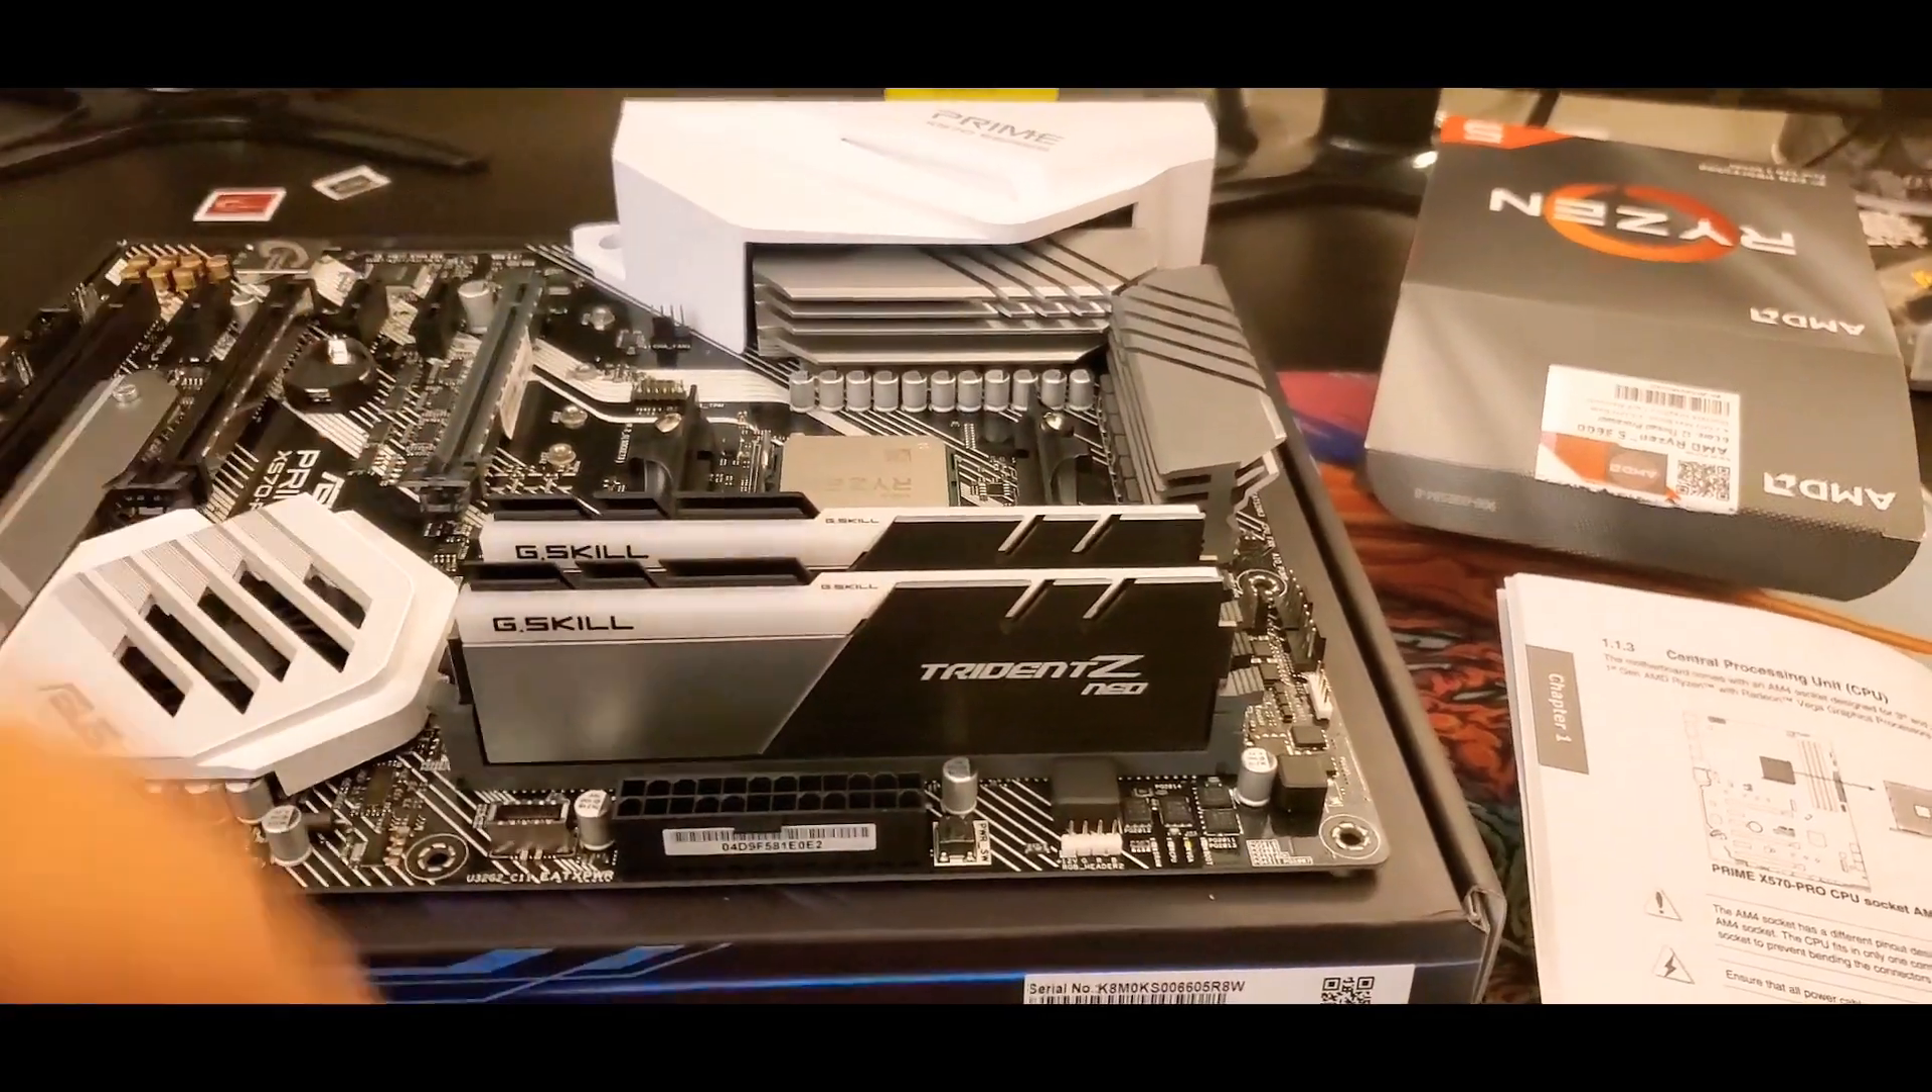Okay, both RAM sticks are in.